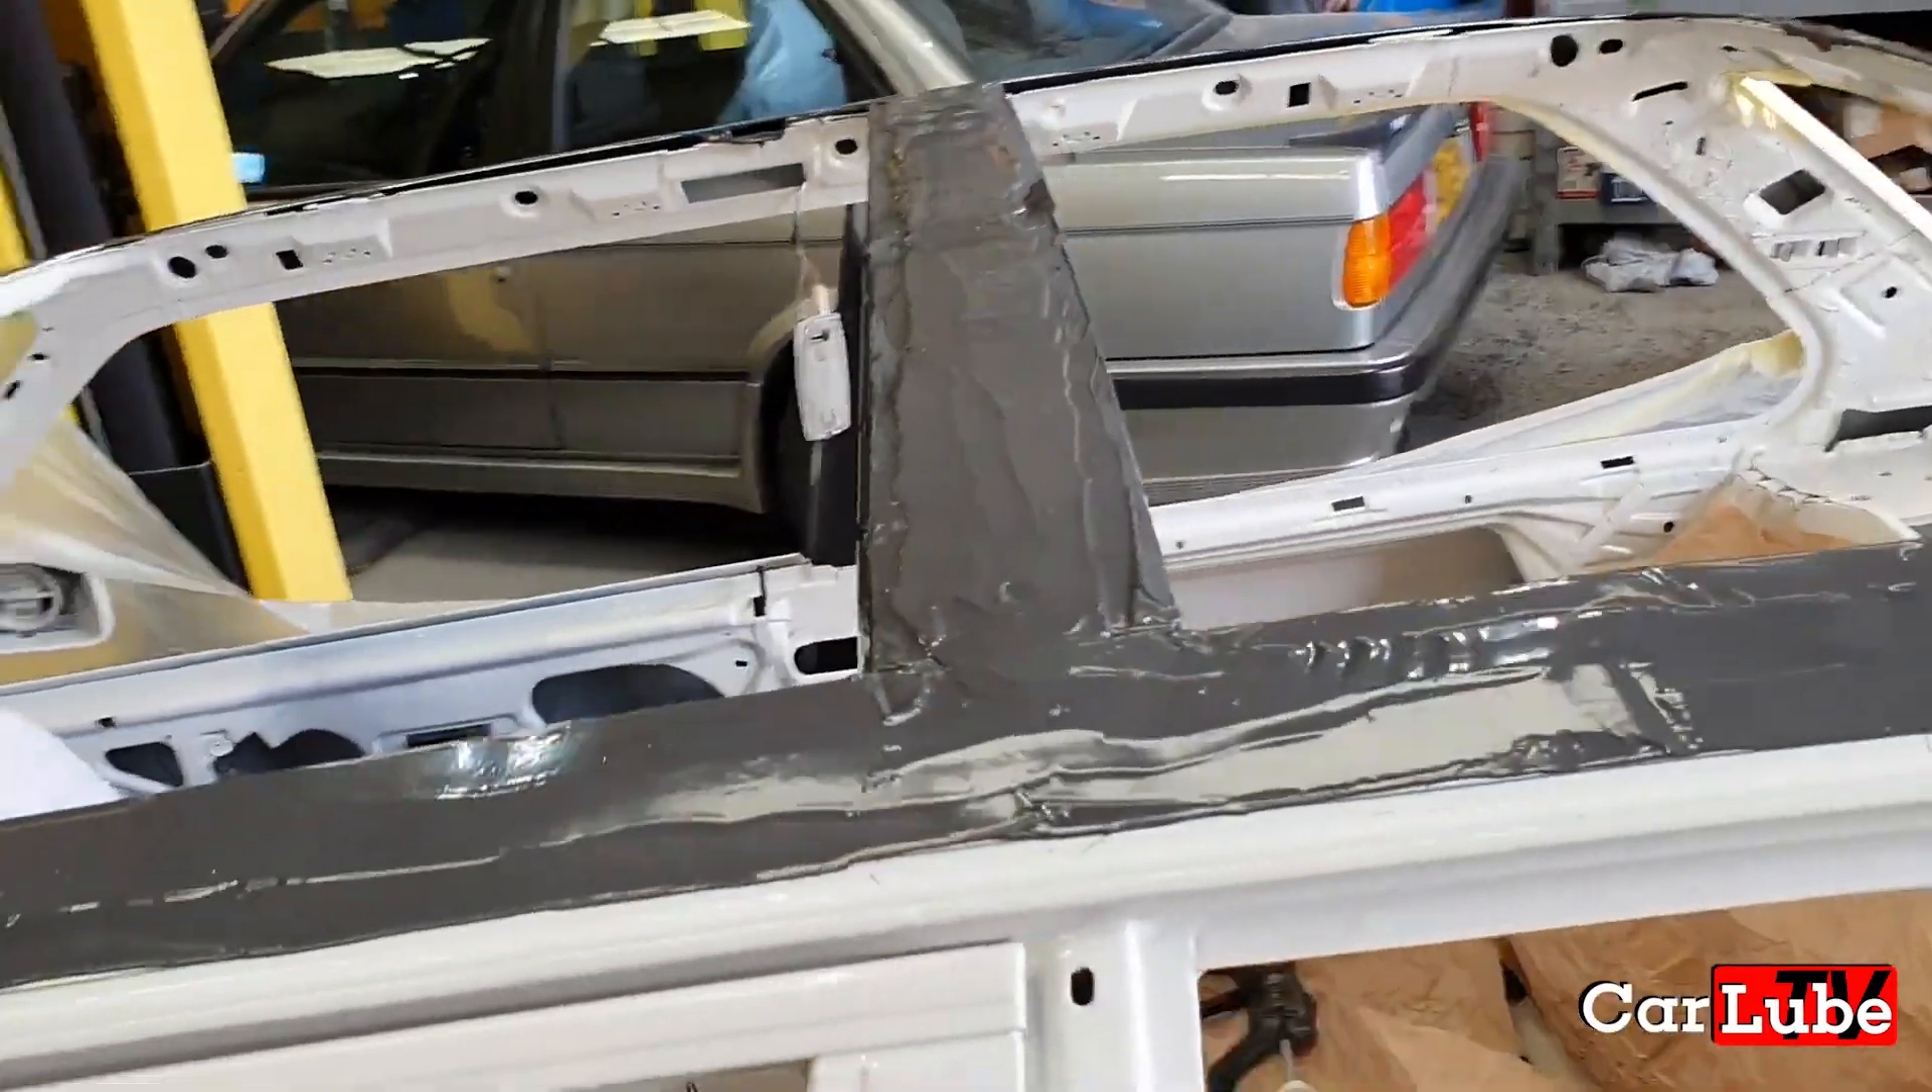As you may see the inner support bar is fully glued as well.